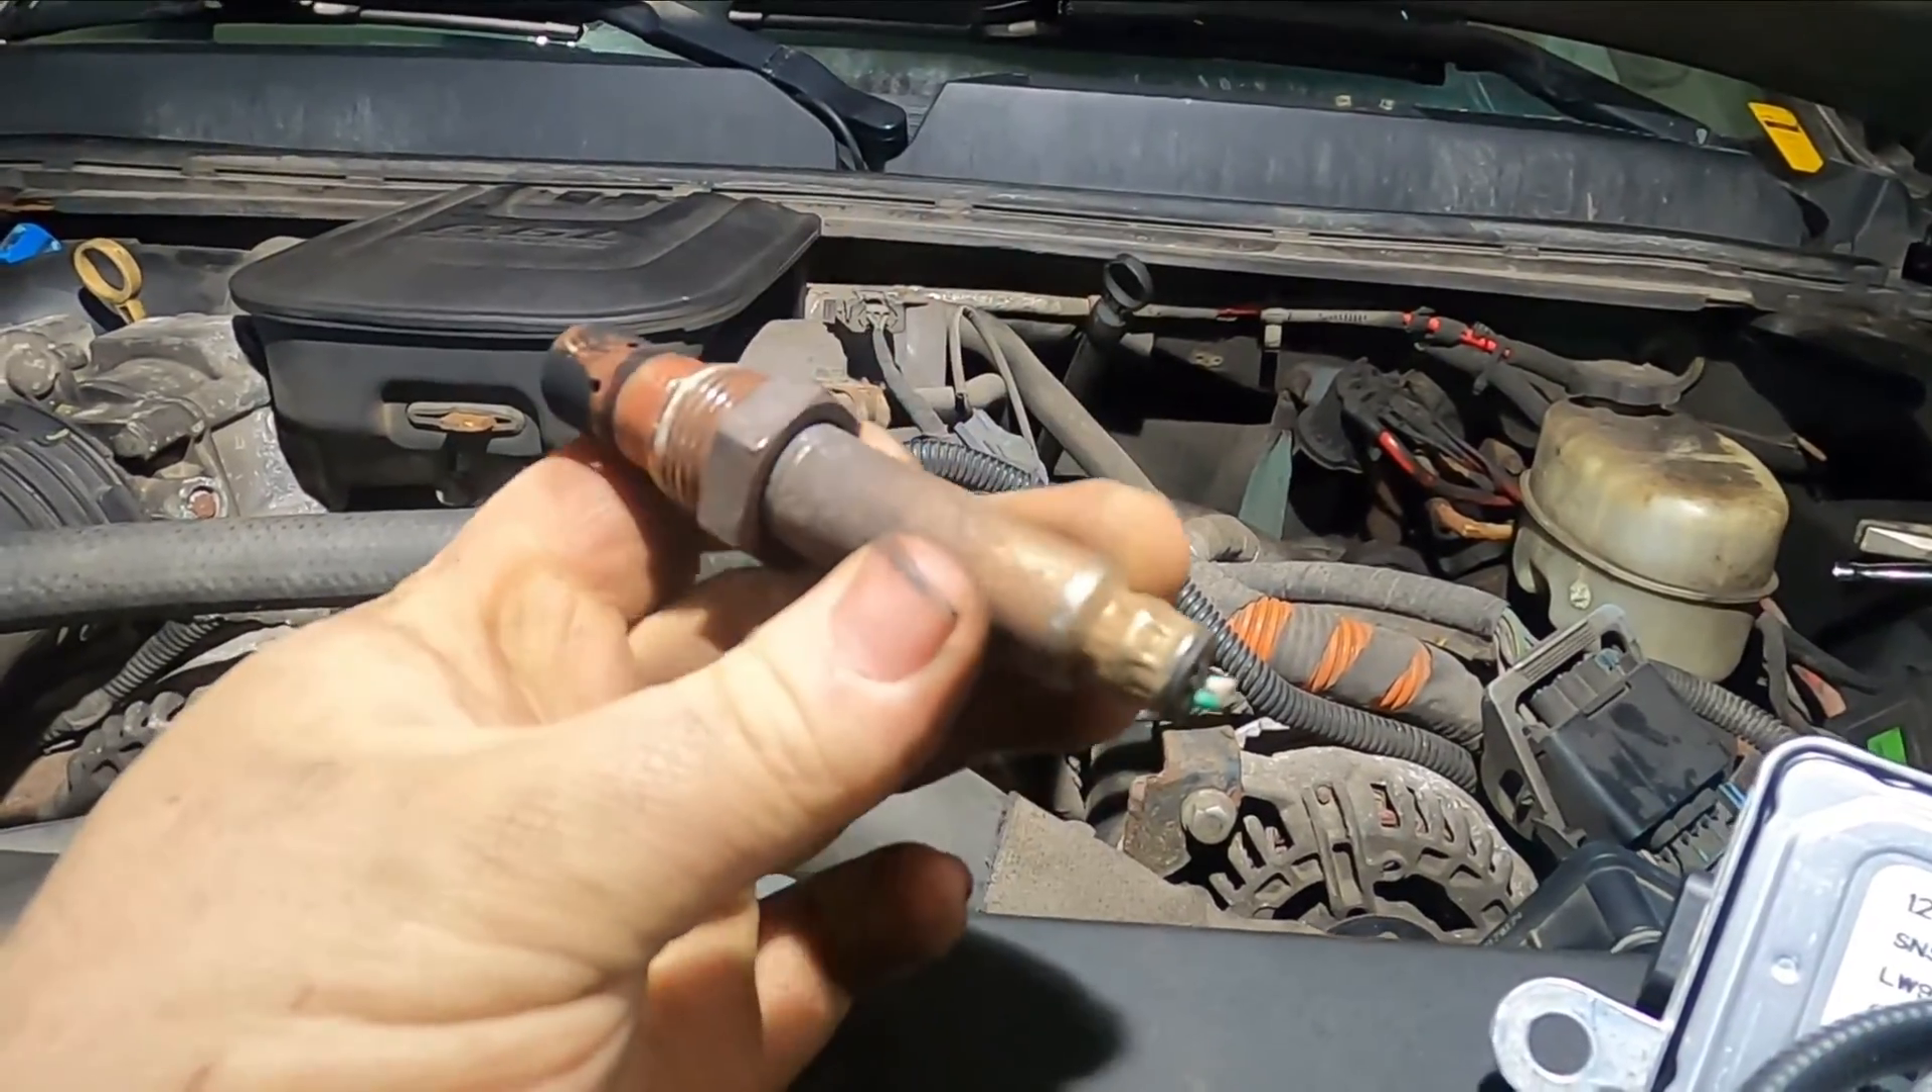We got the old sensor out.